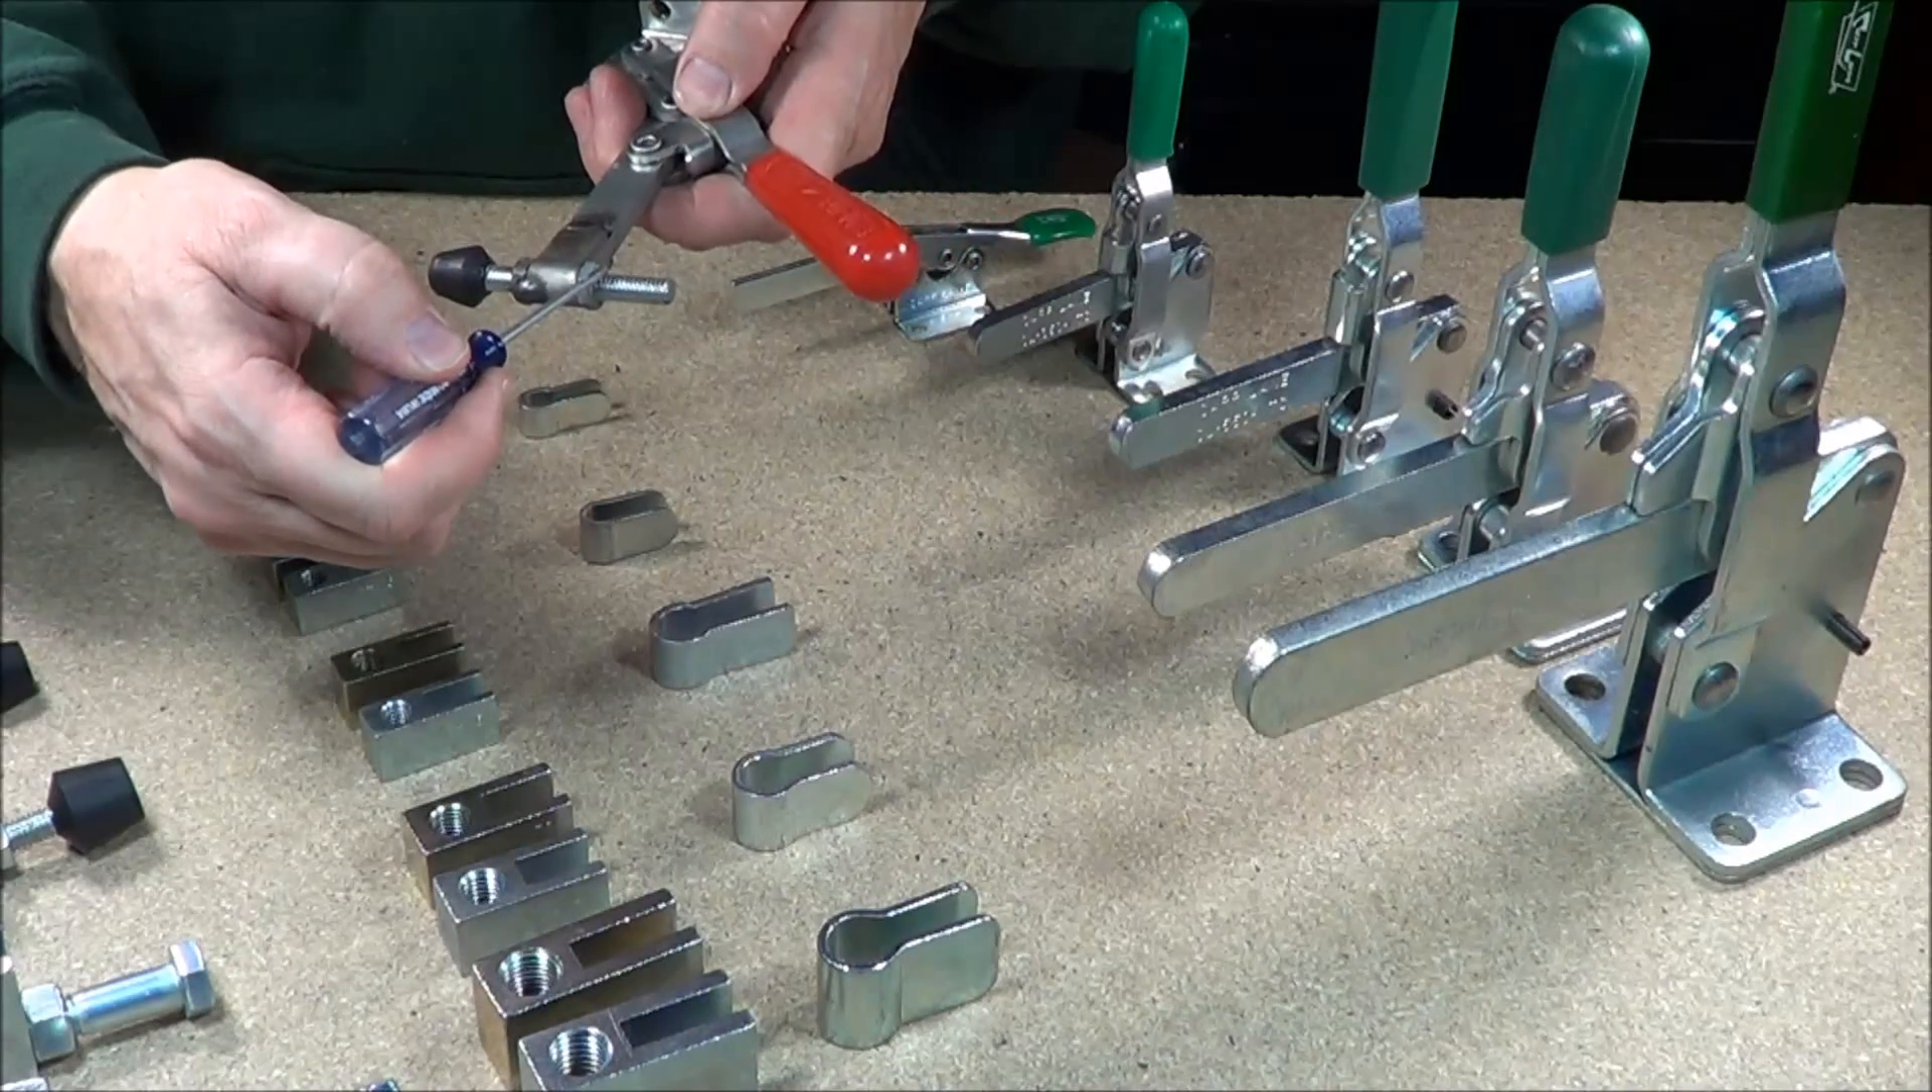But what happens is you have this extra thread that sticks out the top.